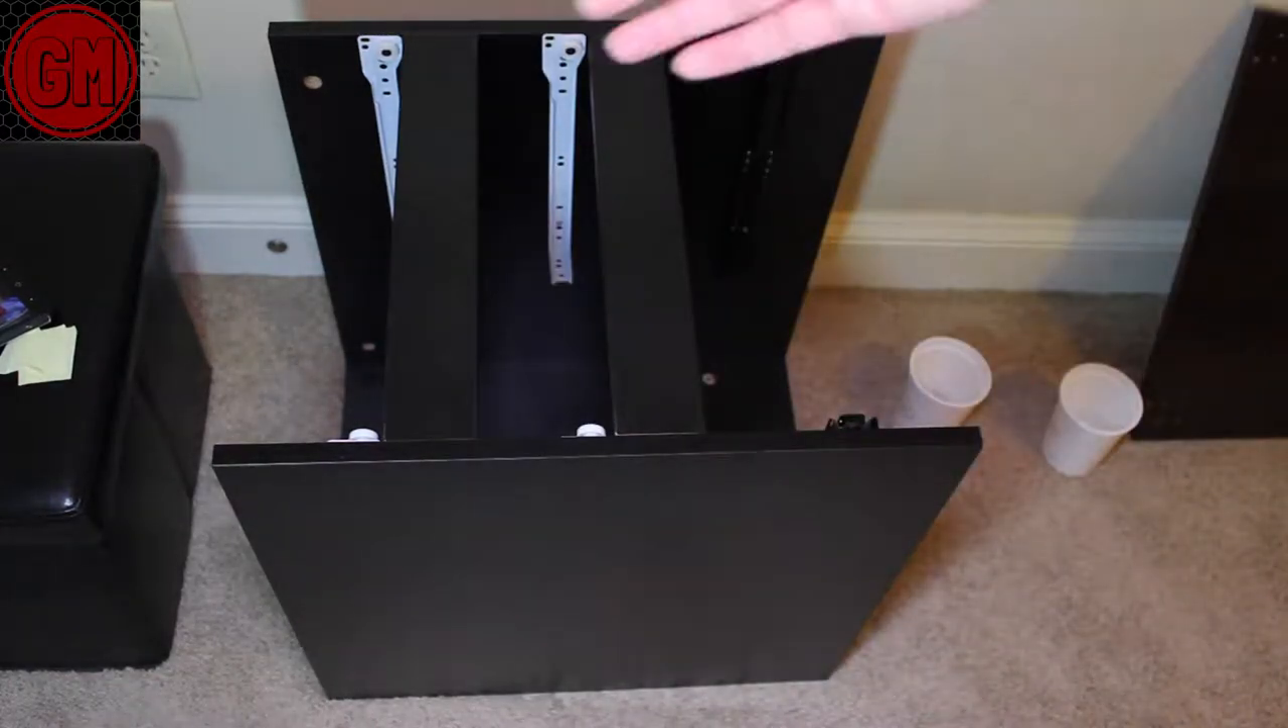By the end of step three, you should pretty much have three walls completely done. So that's the two sides and then the bottom one. And then you should have these two pillars going across.